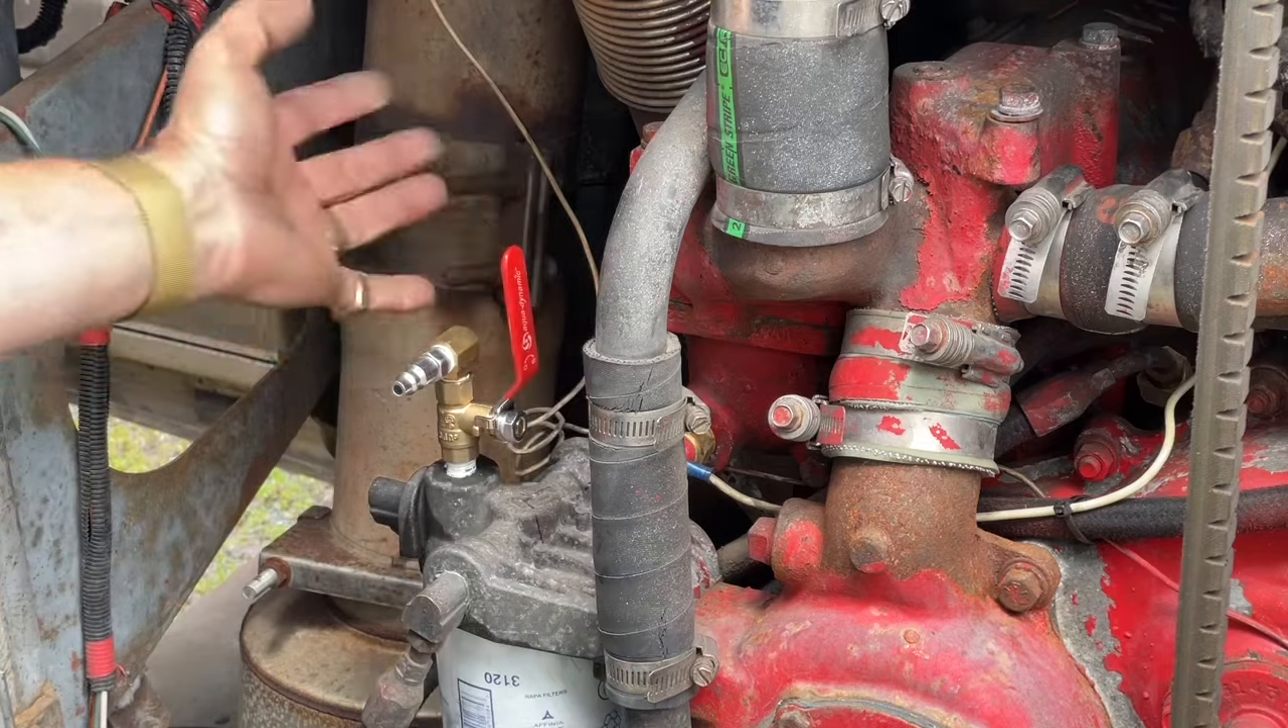This is the secondary fuel filter, and what we've added is a valve.